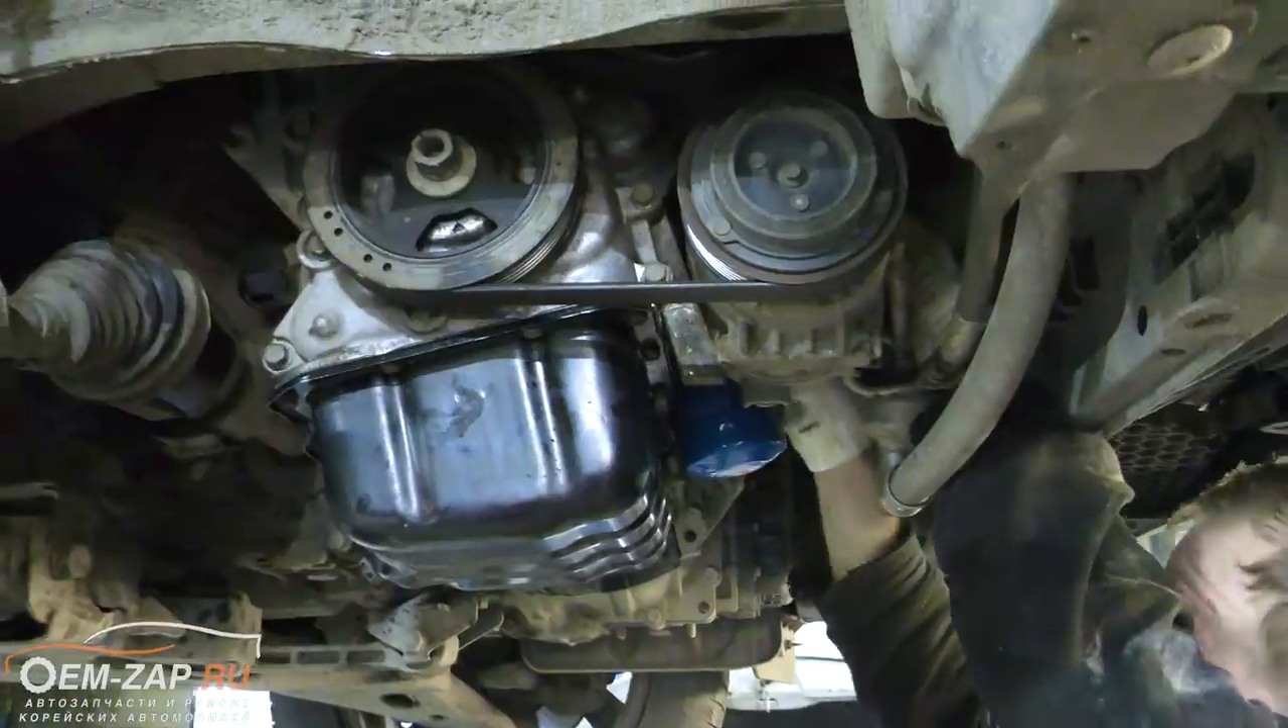Так, ну все собрано, поддон установлен.